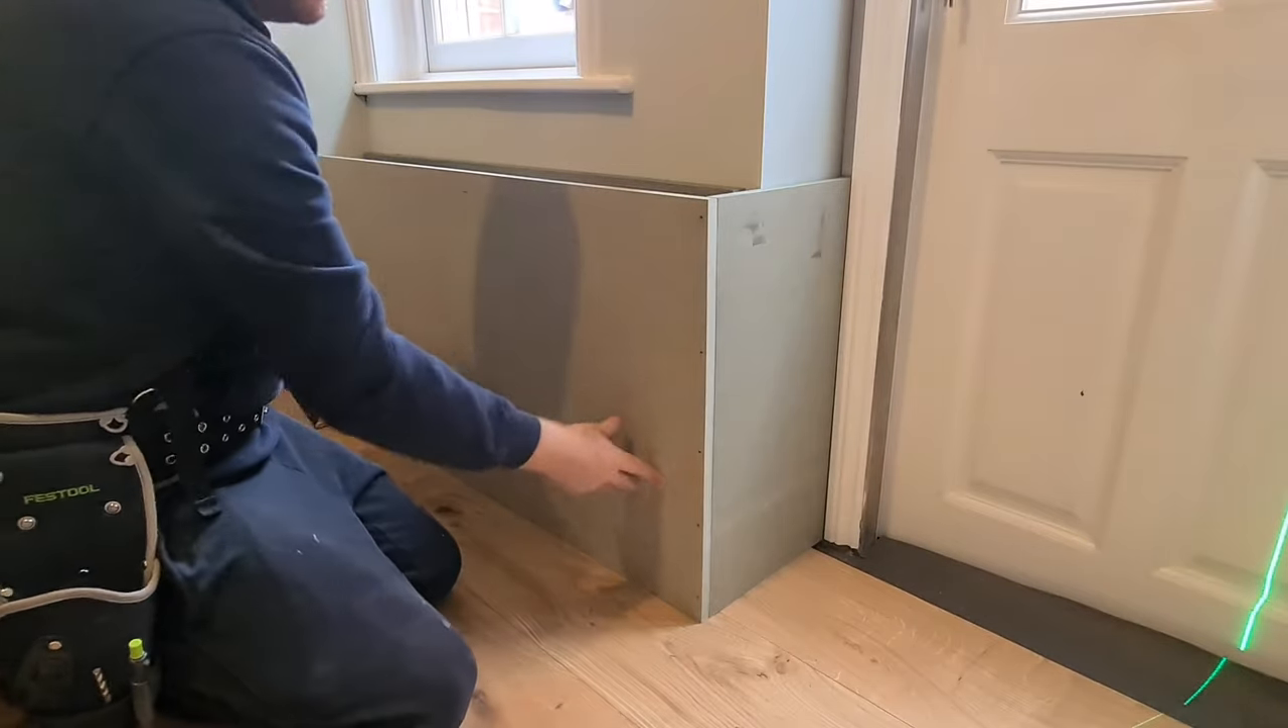So that's the base of the box made.